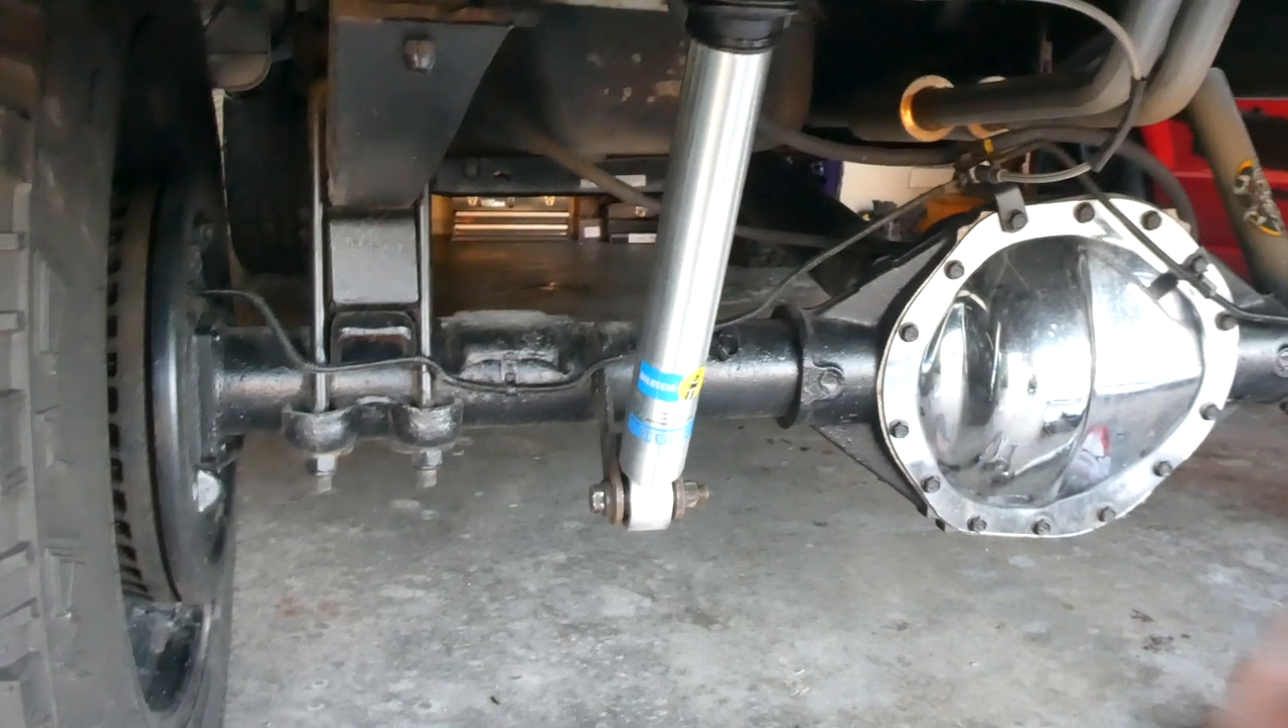And we've got the shock in place.